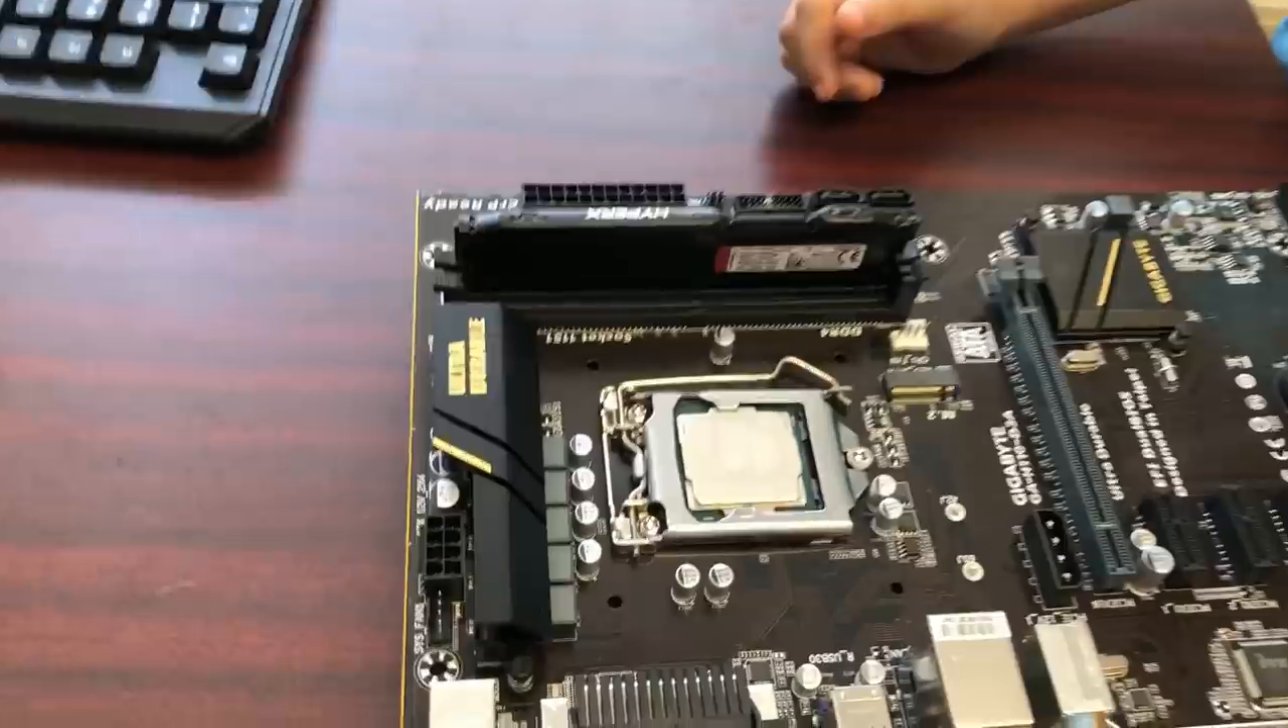So, right now, we have the Intel Celeron CPU, and our DDR4 RAM, already installed.